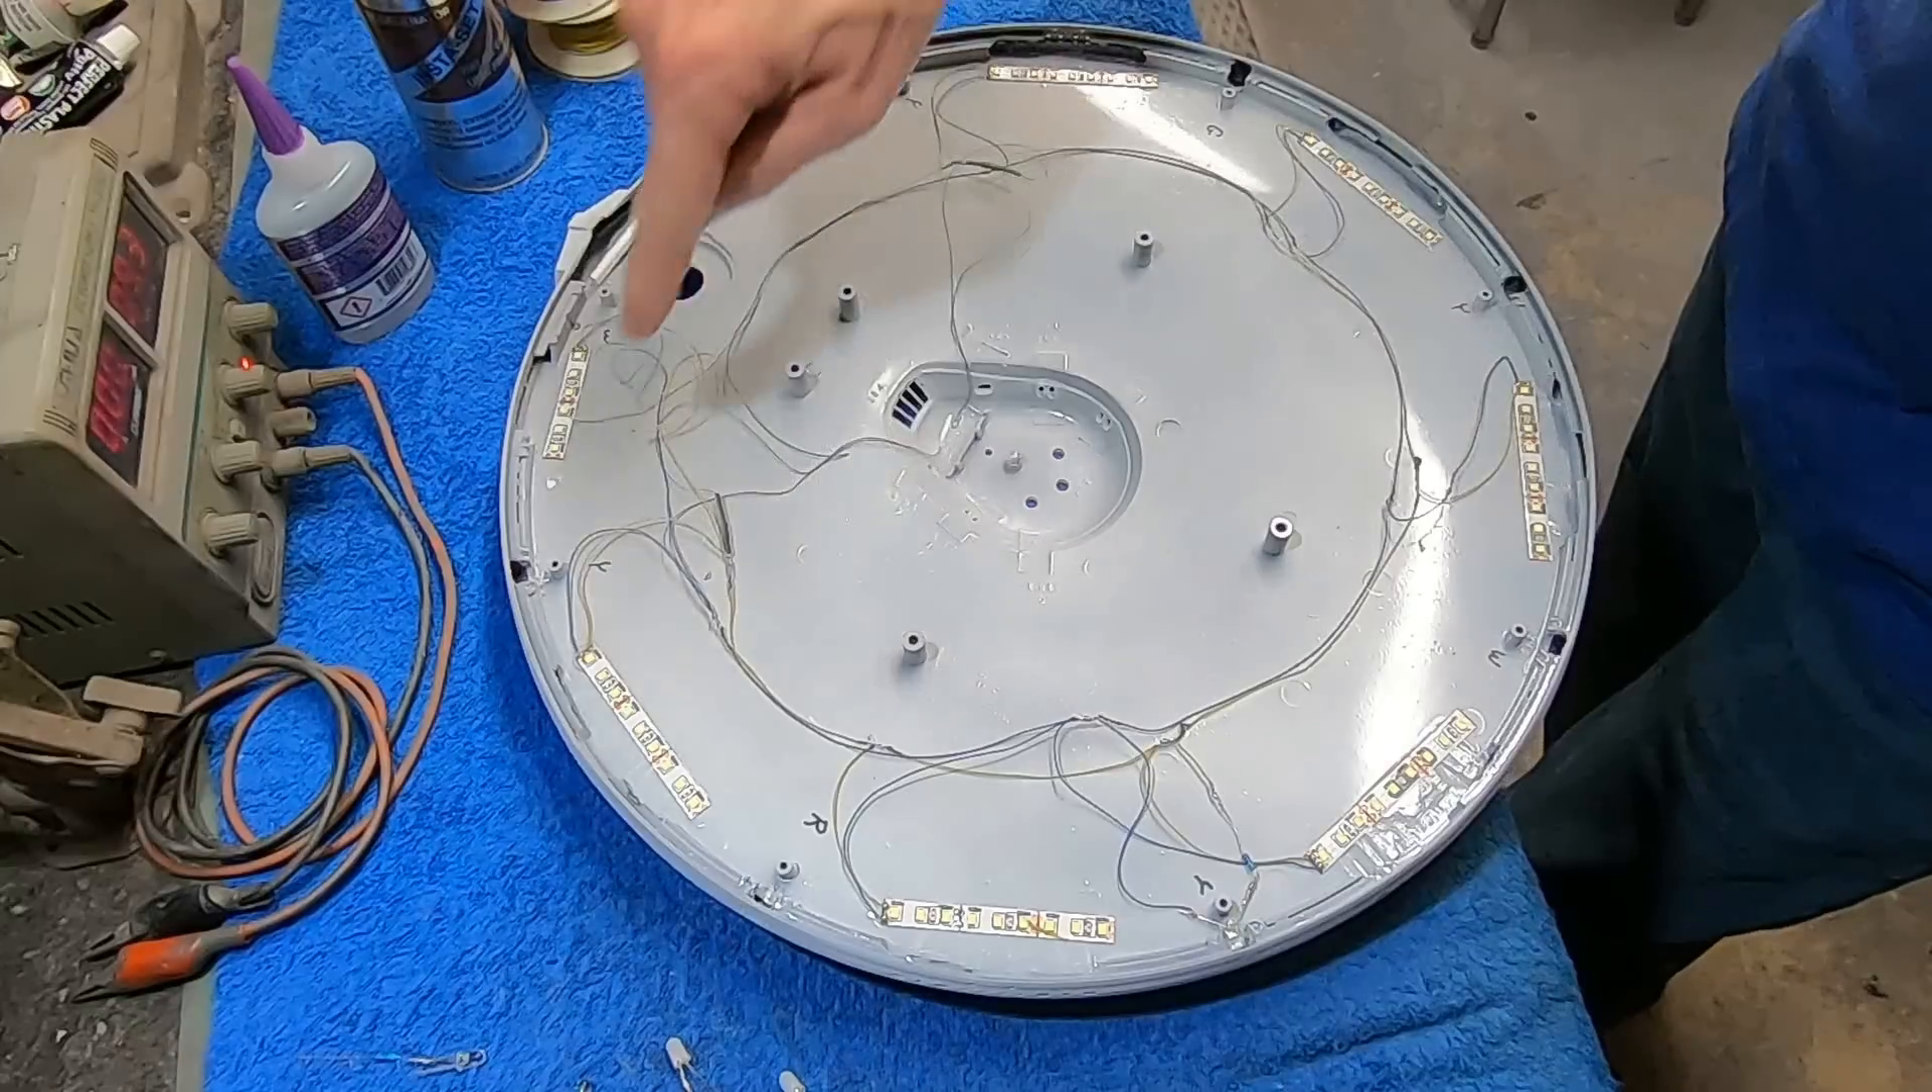So we left off in the last video where we just added our LED strip lights here around the outer edge to get the saucer edge lit up where window groups are there.